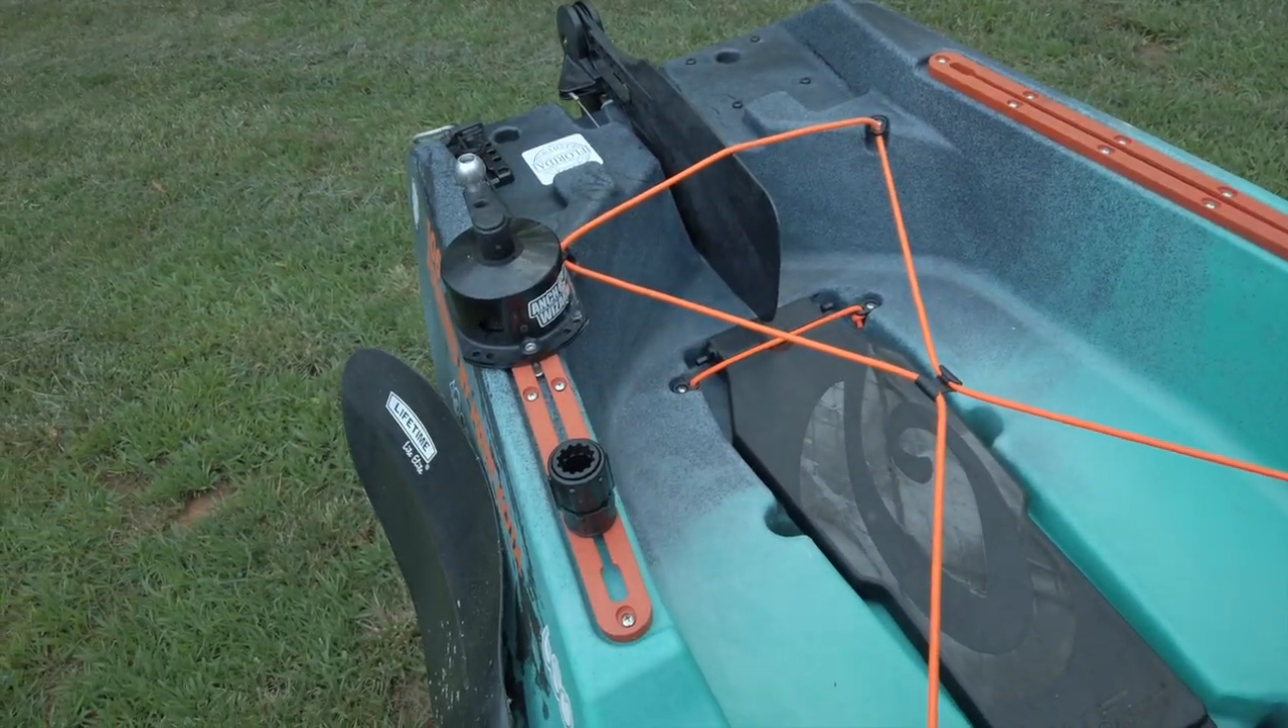The rudder protrudes a little bit into the tank well, but not a big deal.